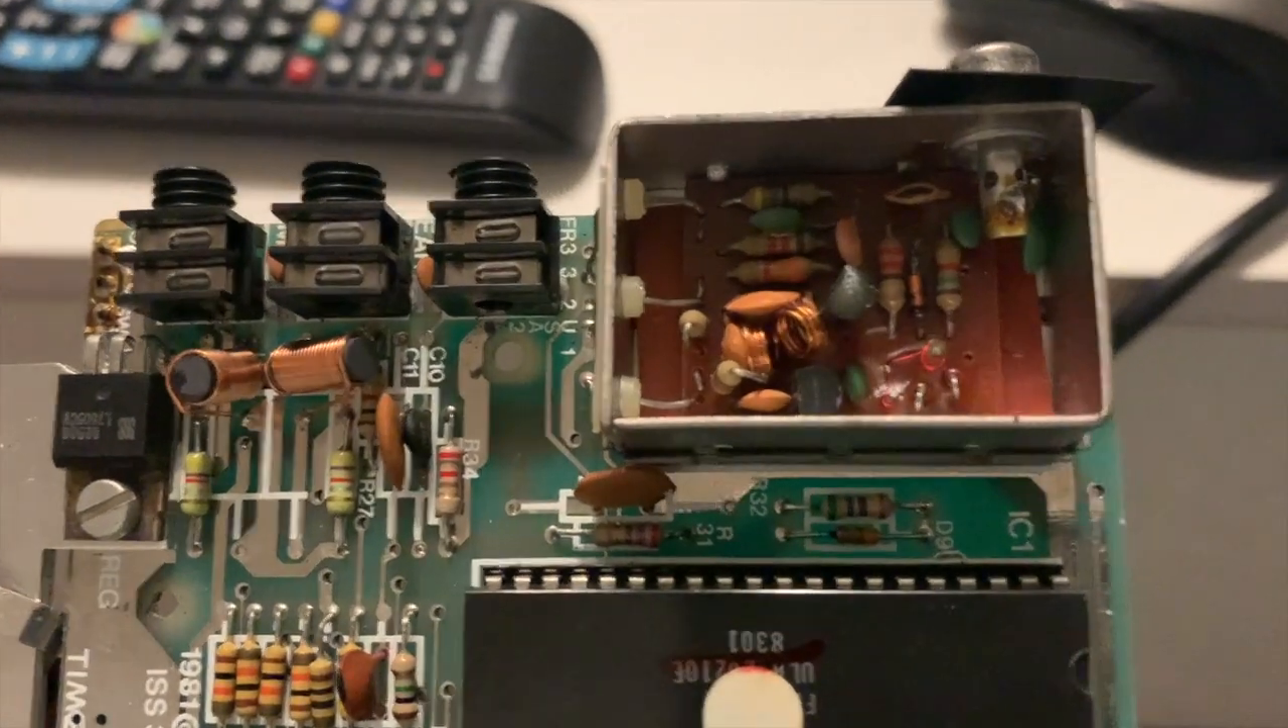And here we have the top removed.